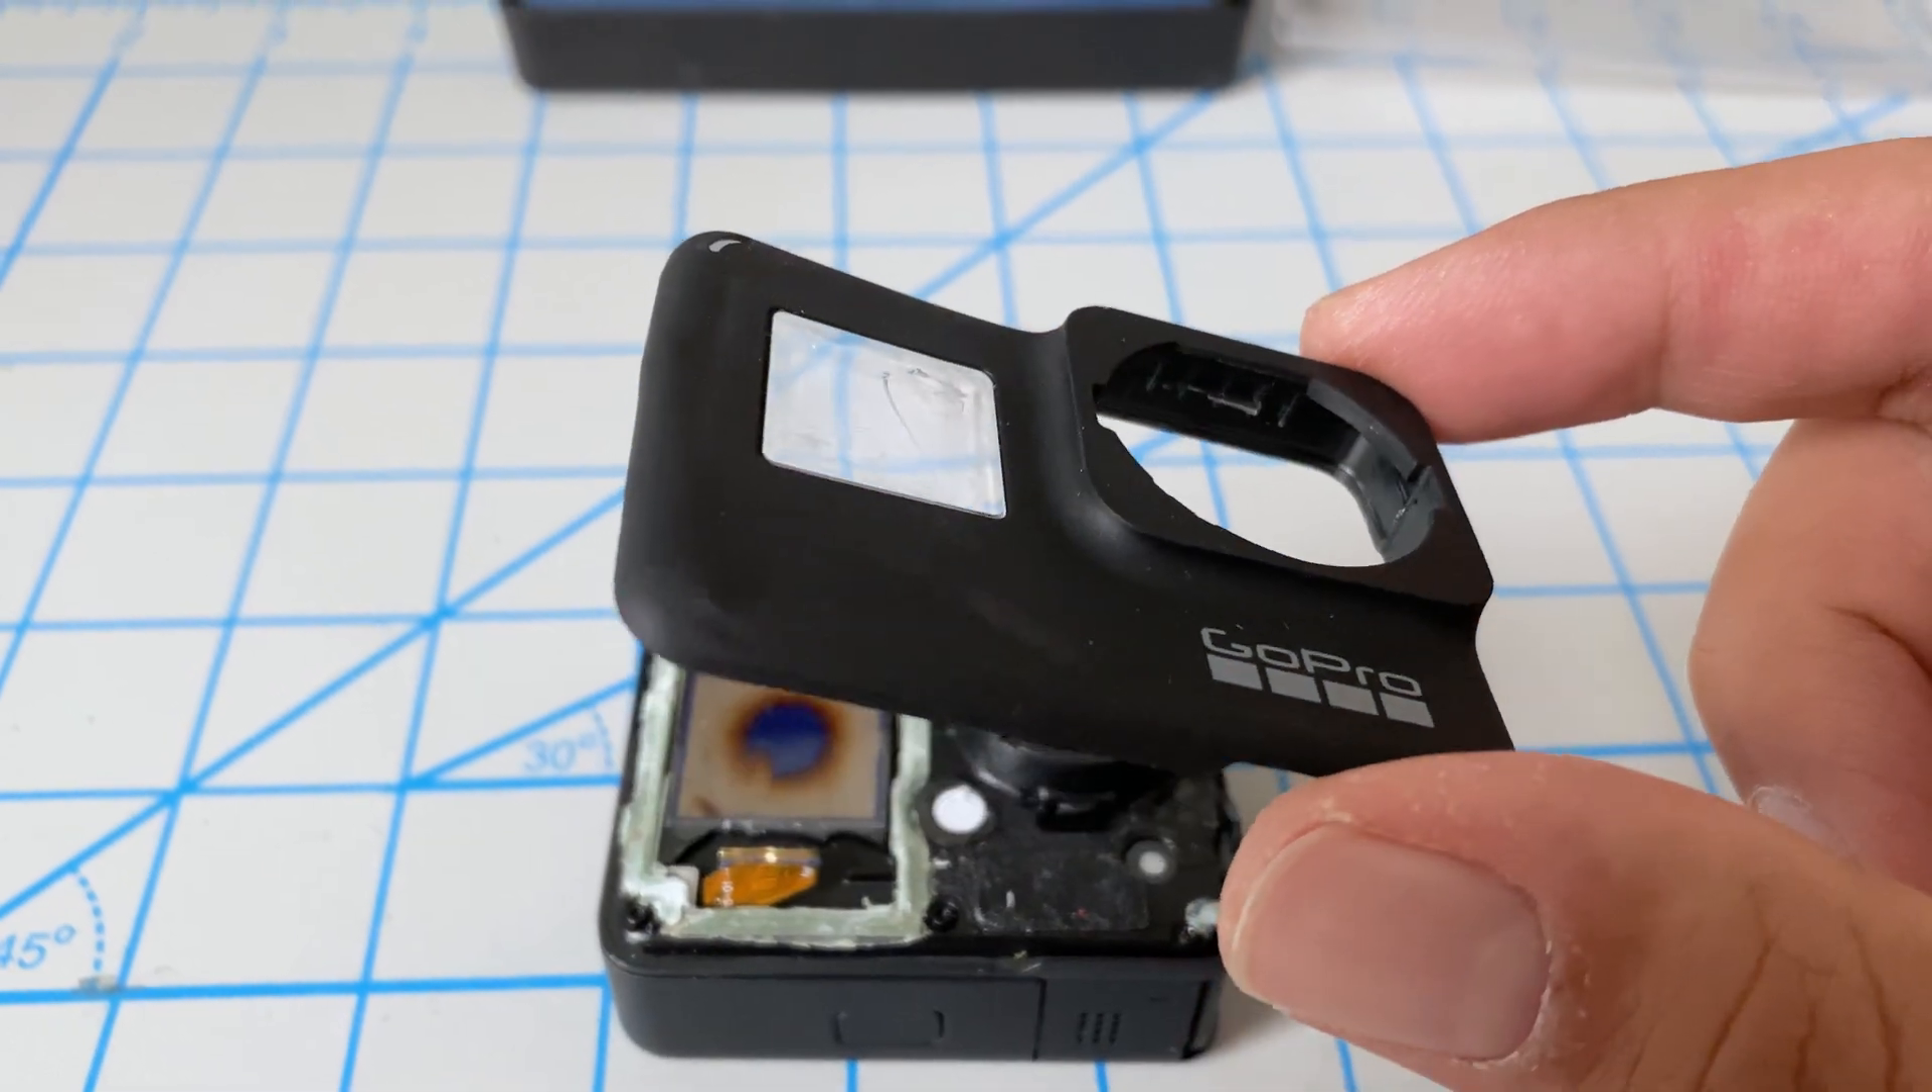We managed to get the front faceplate off. It's fairly good condition.